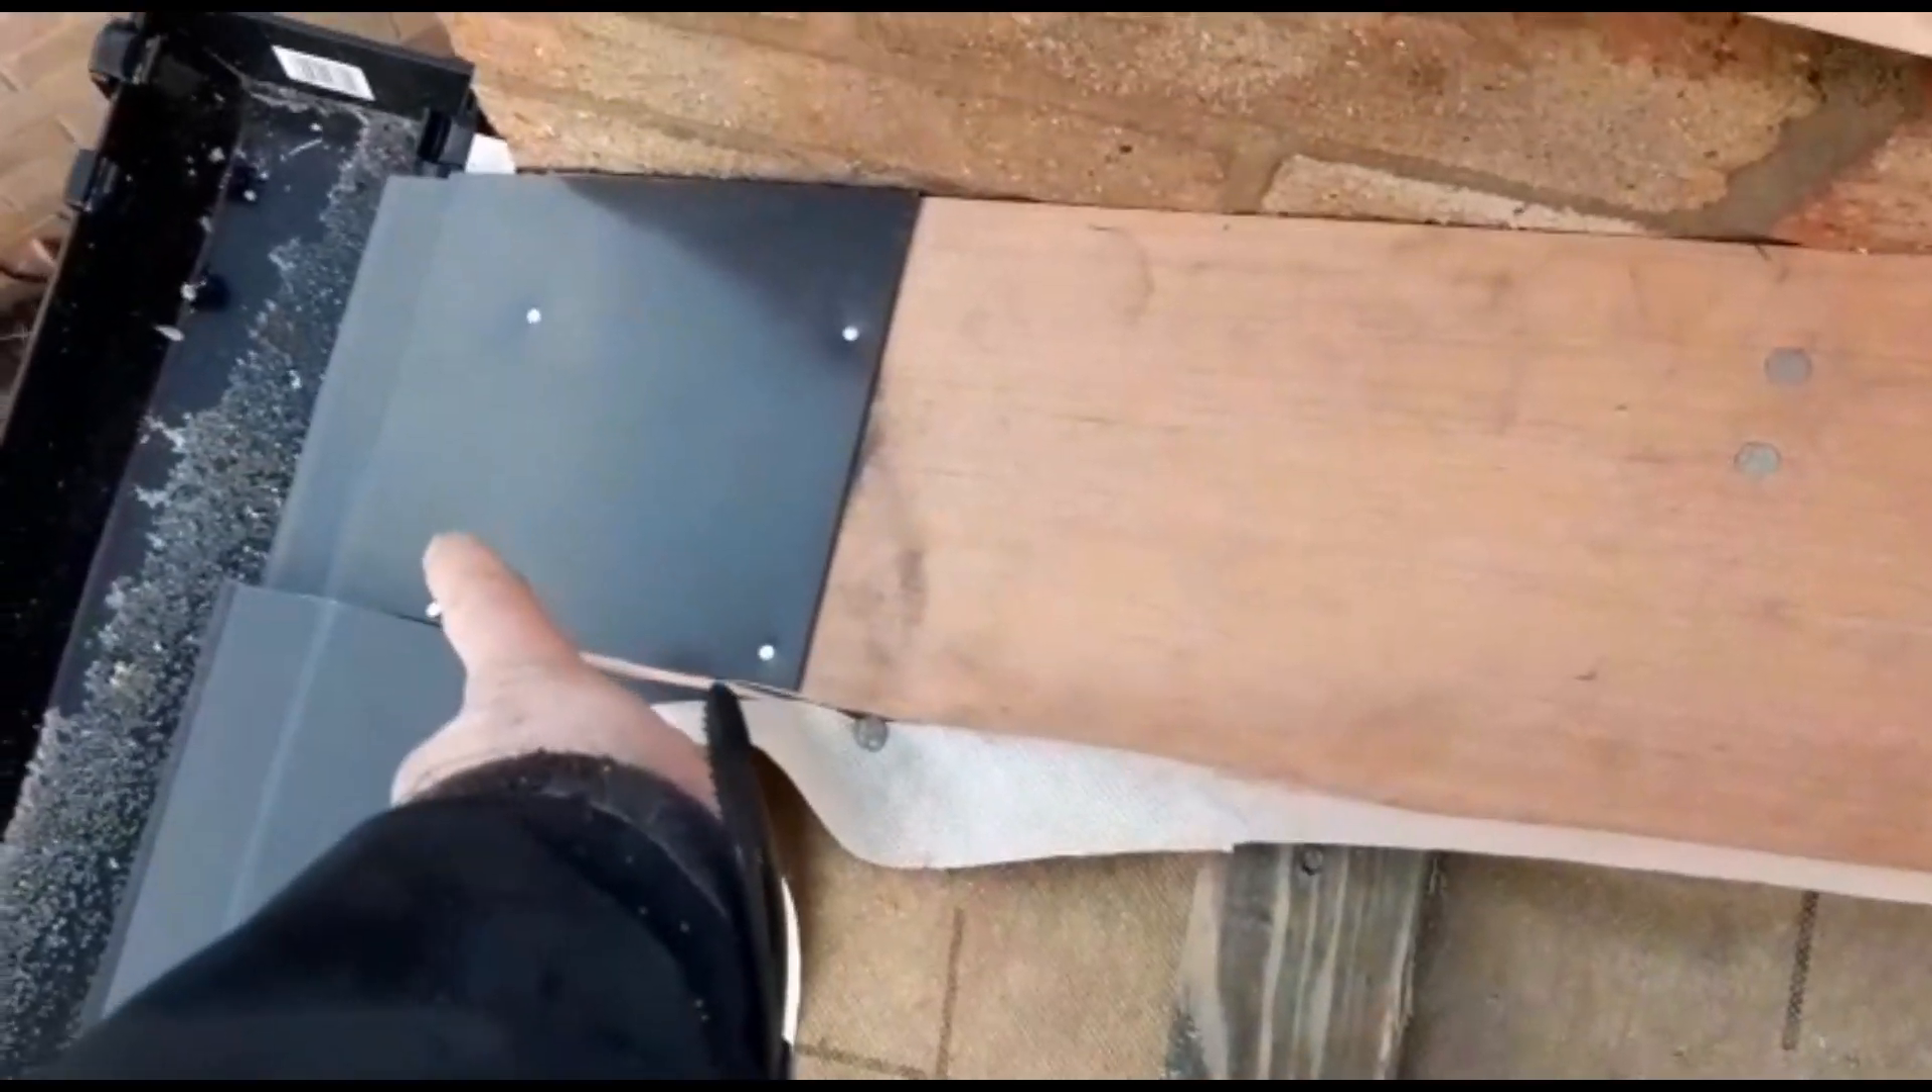I've put my eaves protectors on.